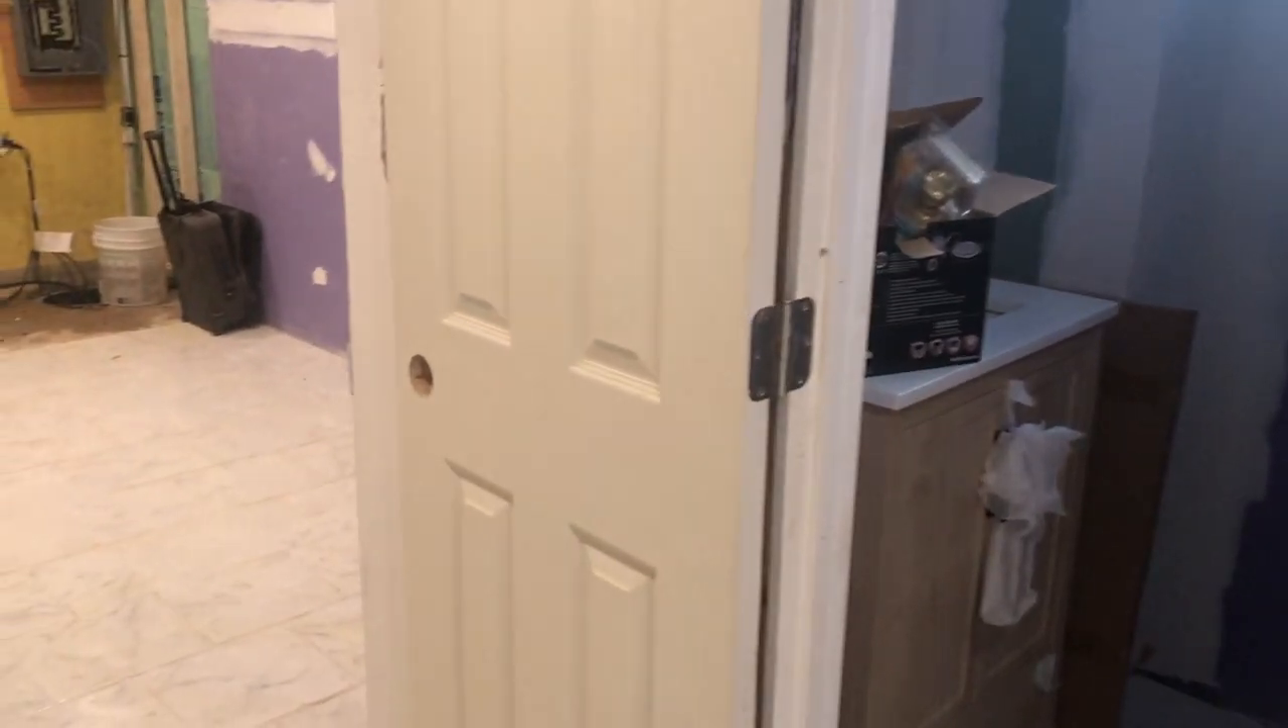And then in our bathroom here, there's a door already. I still need to put the handle.